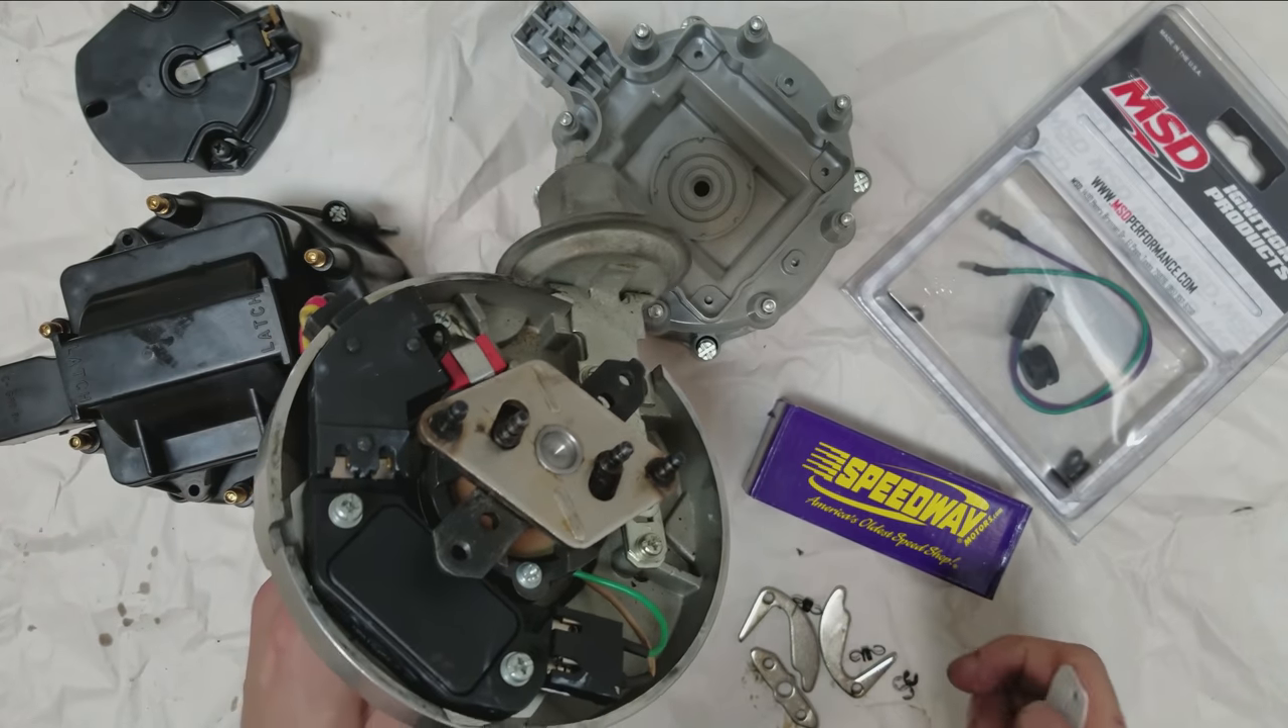Alright so with all the weights and springs removed here you can see this is what we're left with.